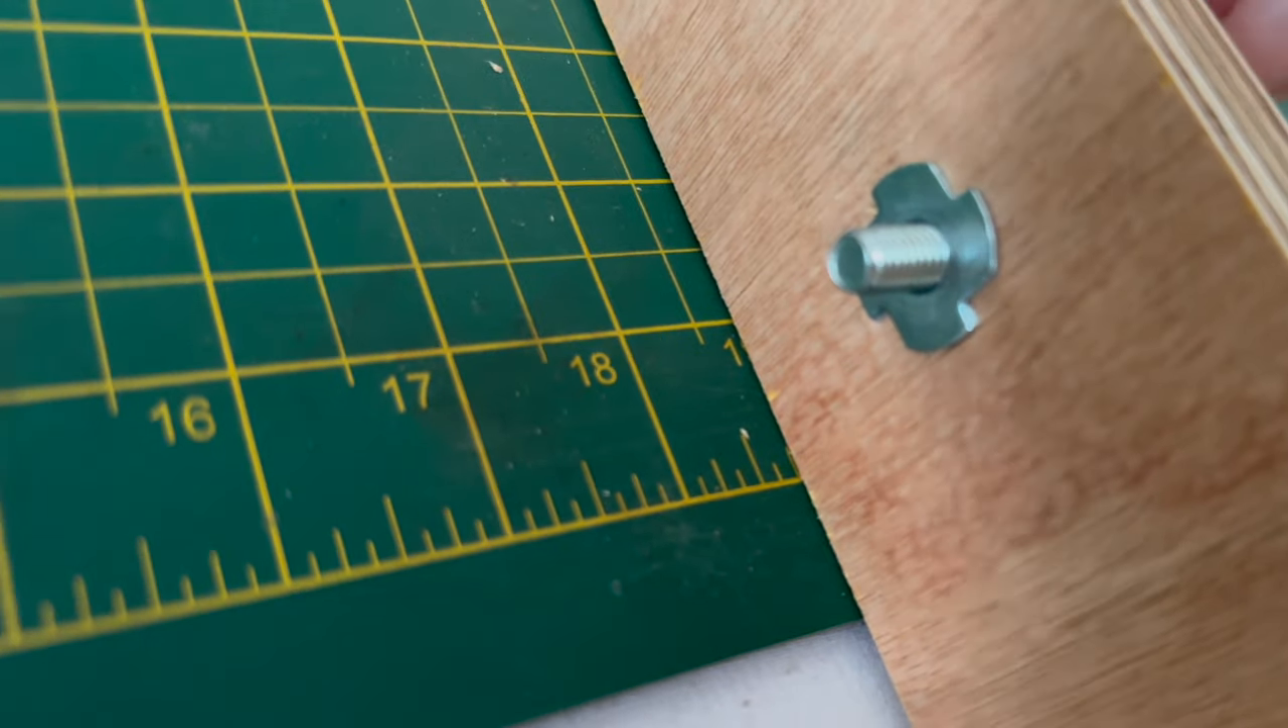If you see I've got bolts coming from here there's a t-nut on this side and if you look to the other side you can see the bolt there.